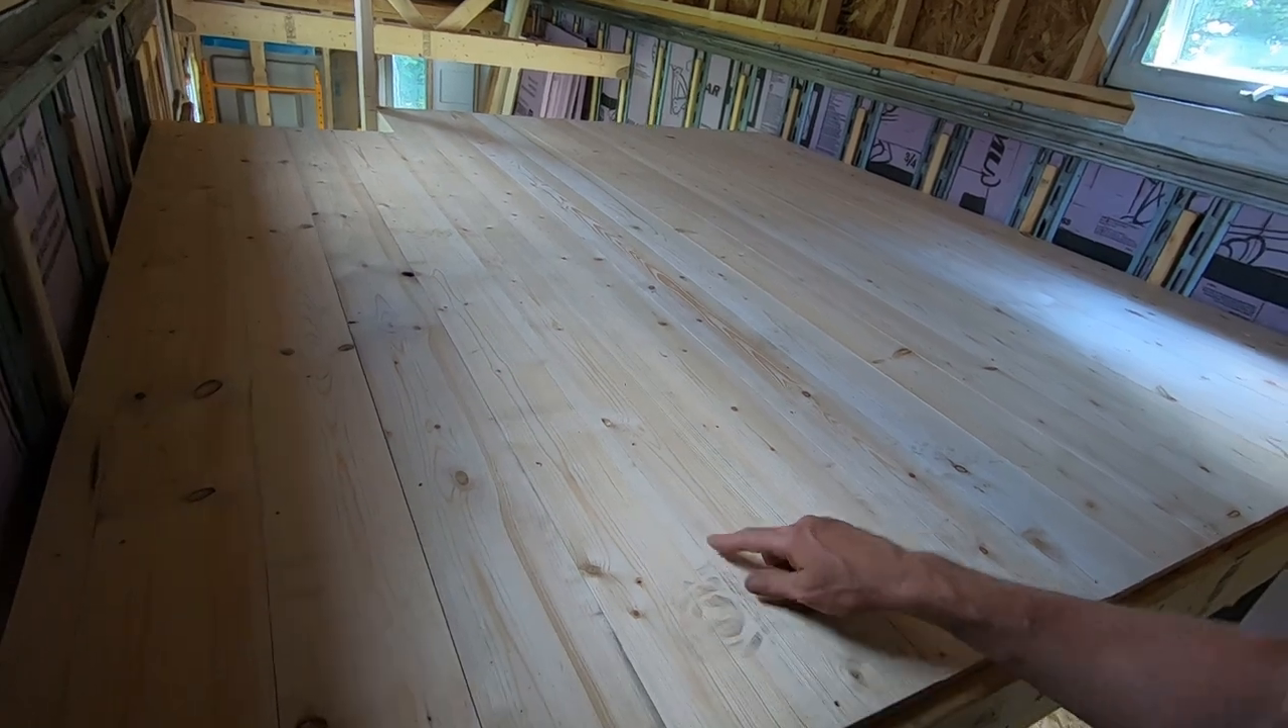The loft floor is in. Looks good.